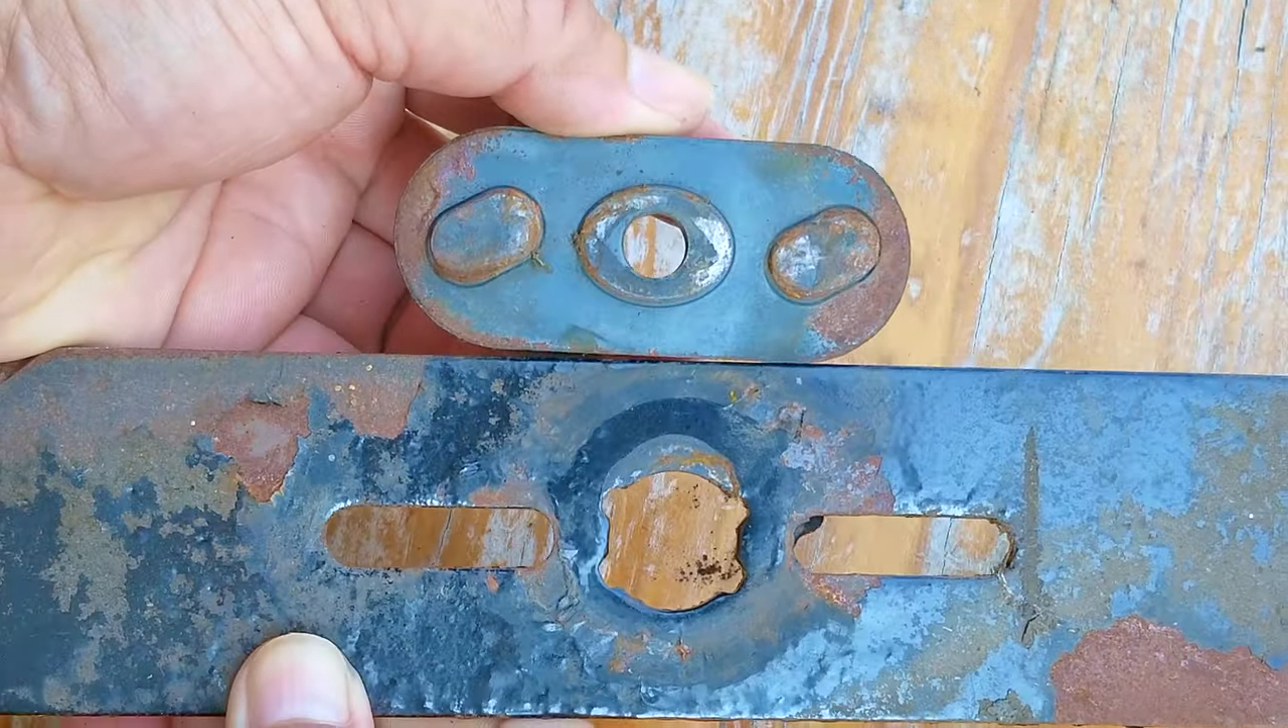The problem is that the openings in the blade don't even come close to matching it, and that's the reason why the blade was causing the entire mower to shake.